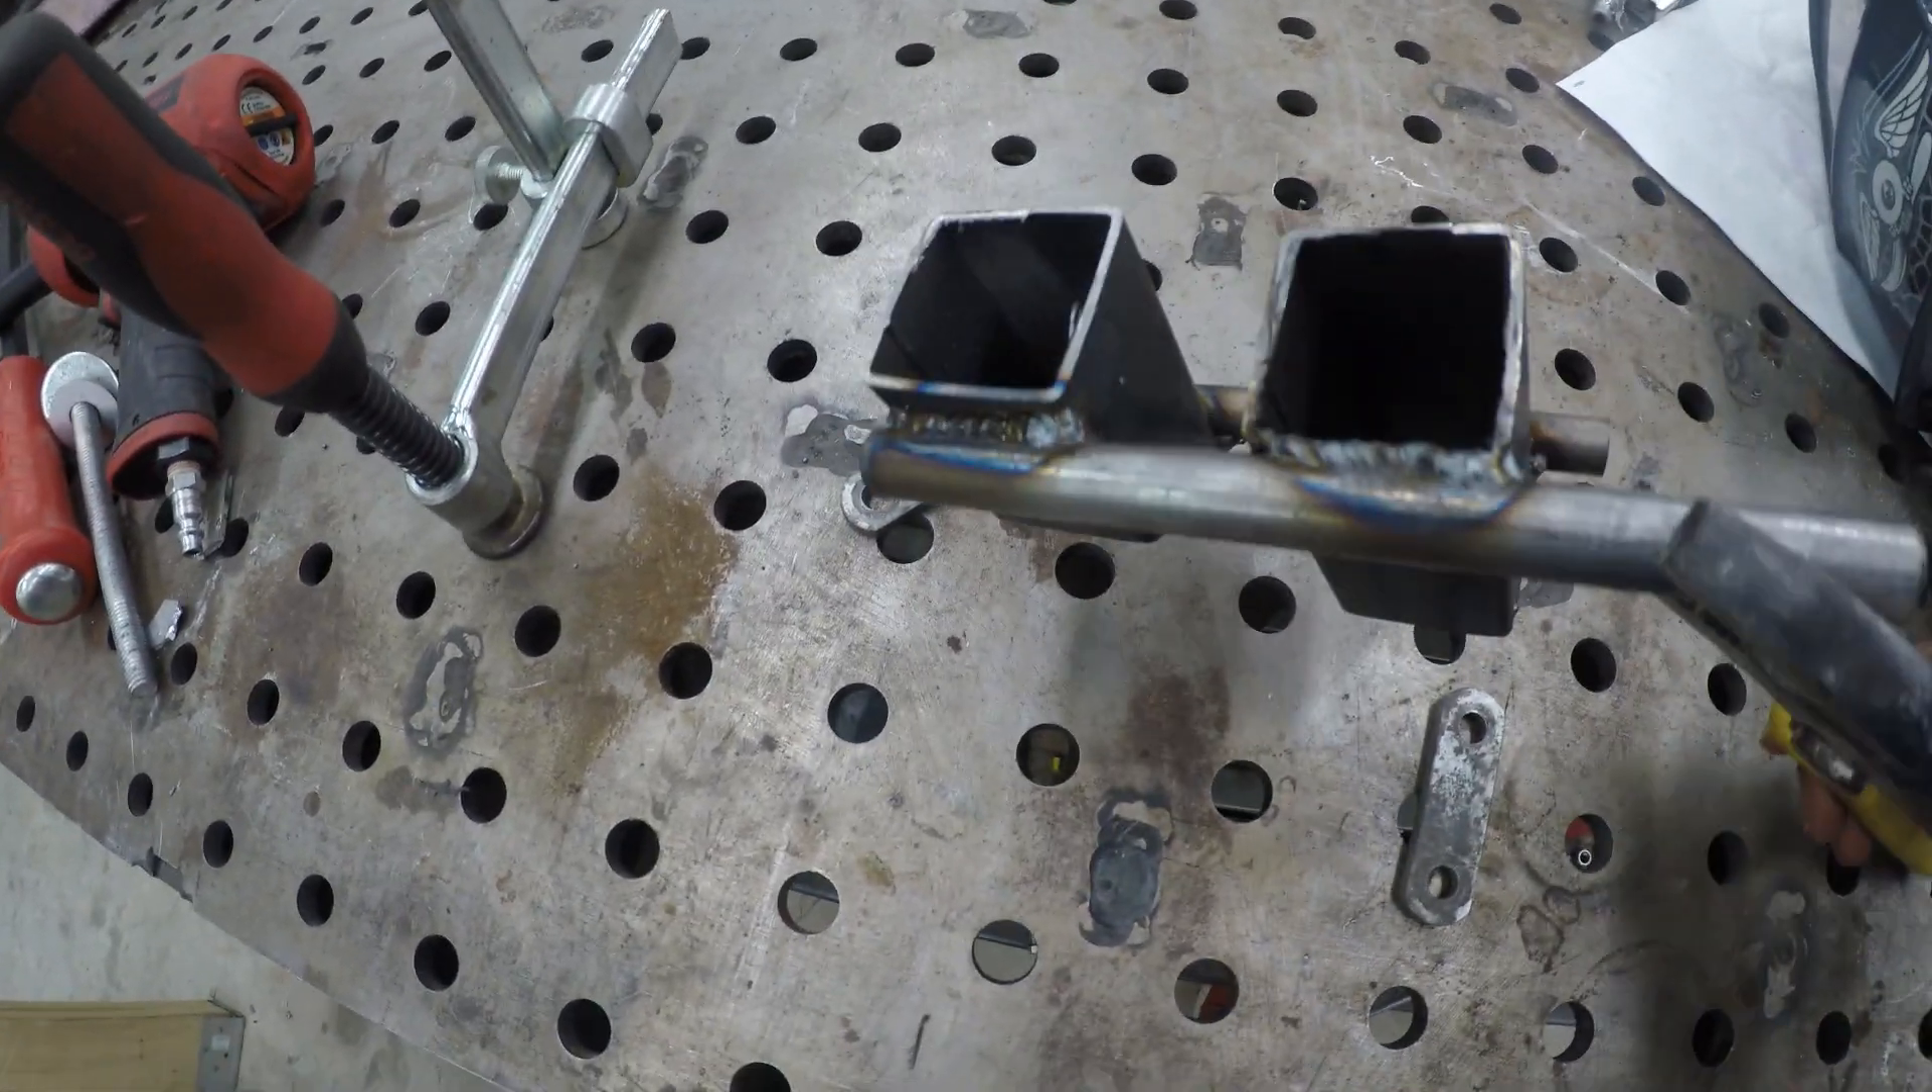All right, so guys, here is the final result of my bottom motor mount. Not the prettiest welds ever, but I can guarantee I got a lot of heat penetration.